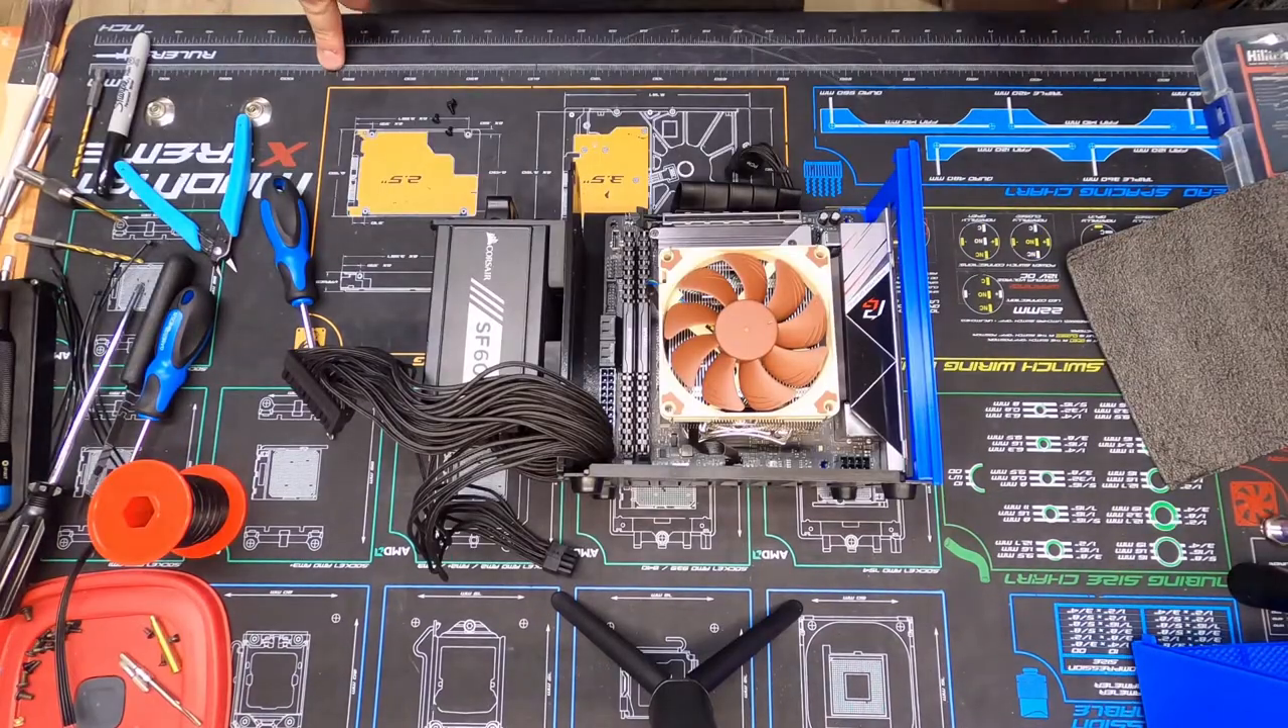All right everybody i got the motherboard sitting in place here.